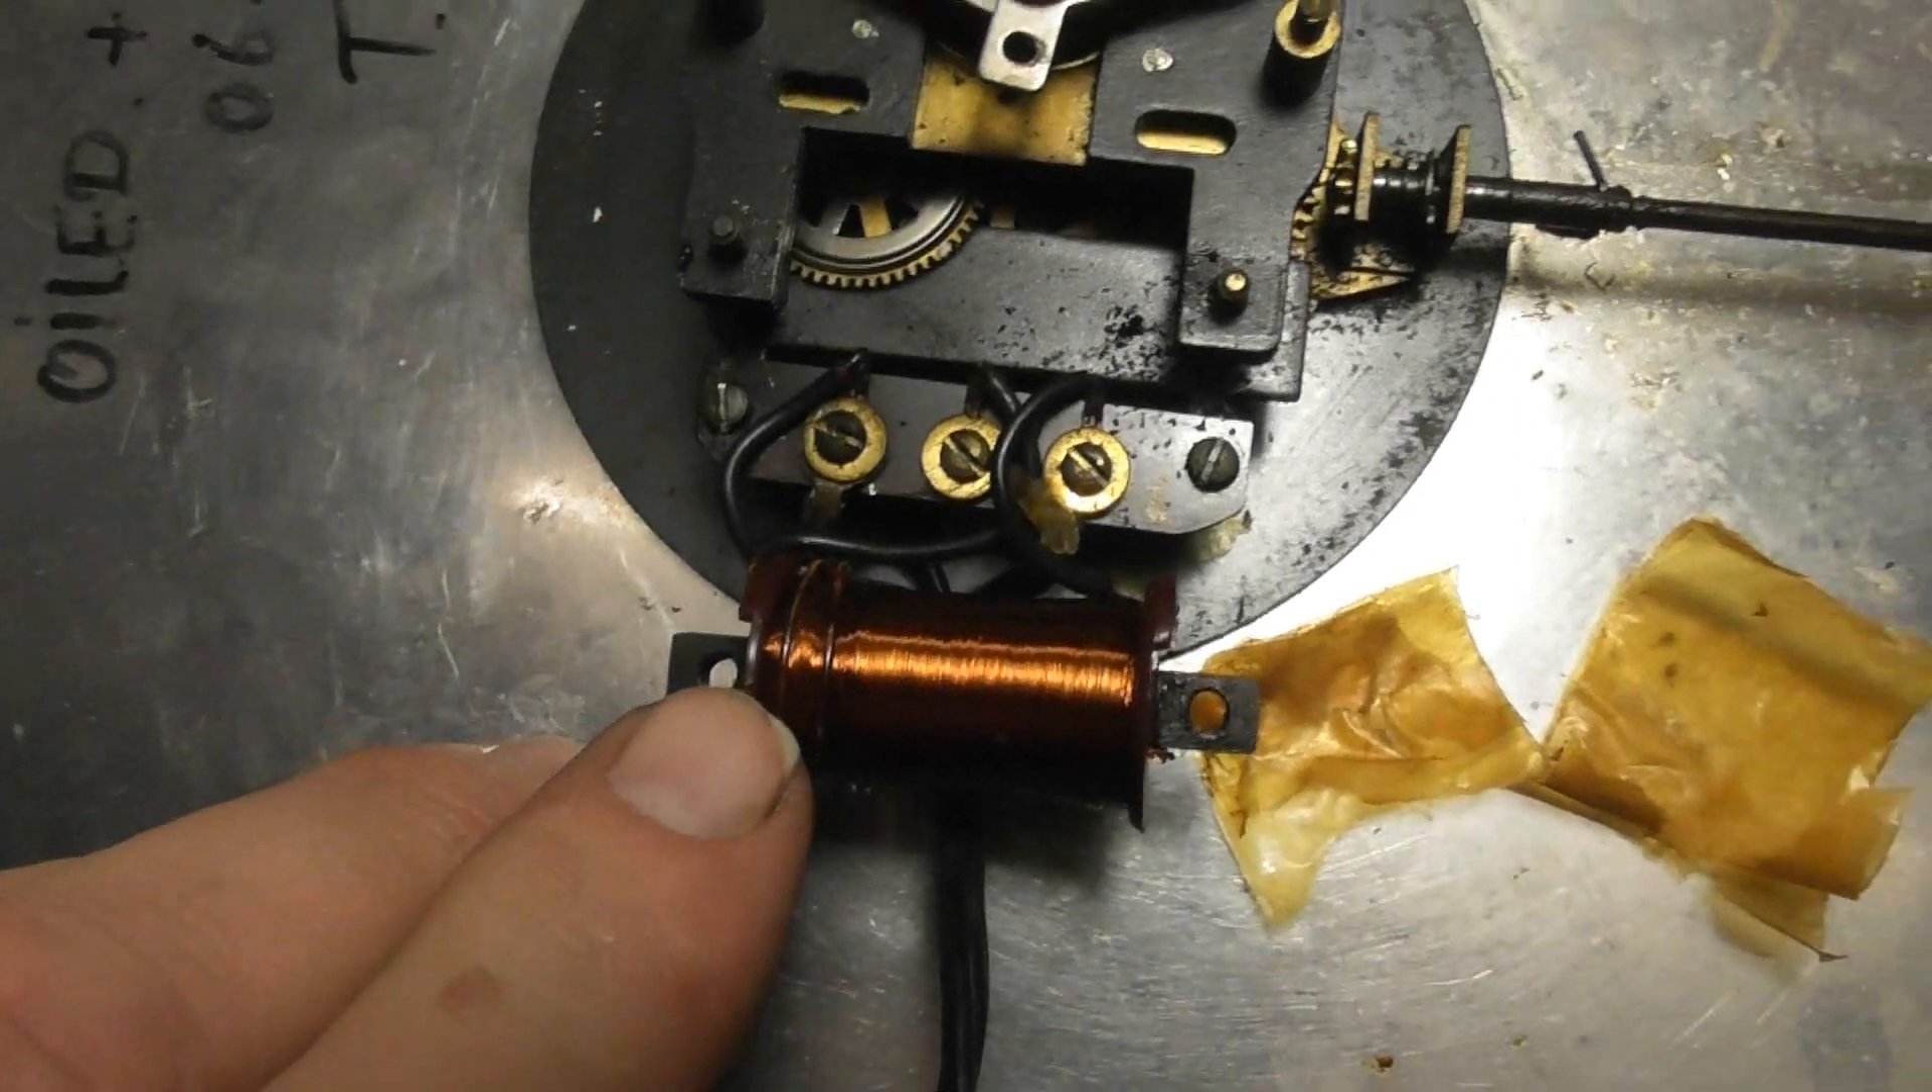Okay, I've got the paper wrap off.